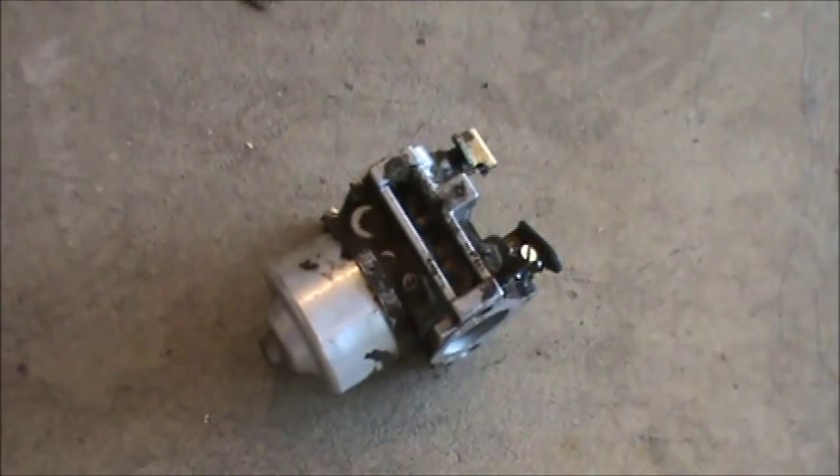So I have the carb off and you can see it's pretty dirty.